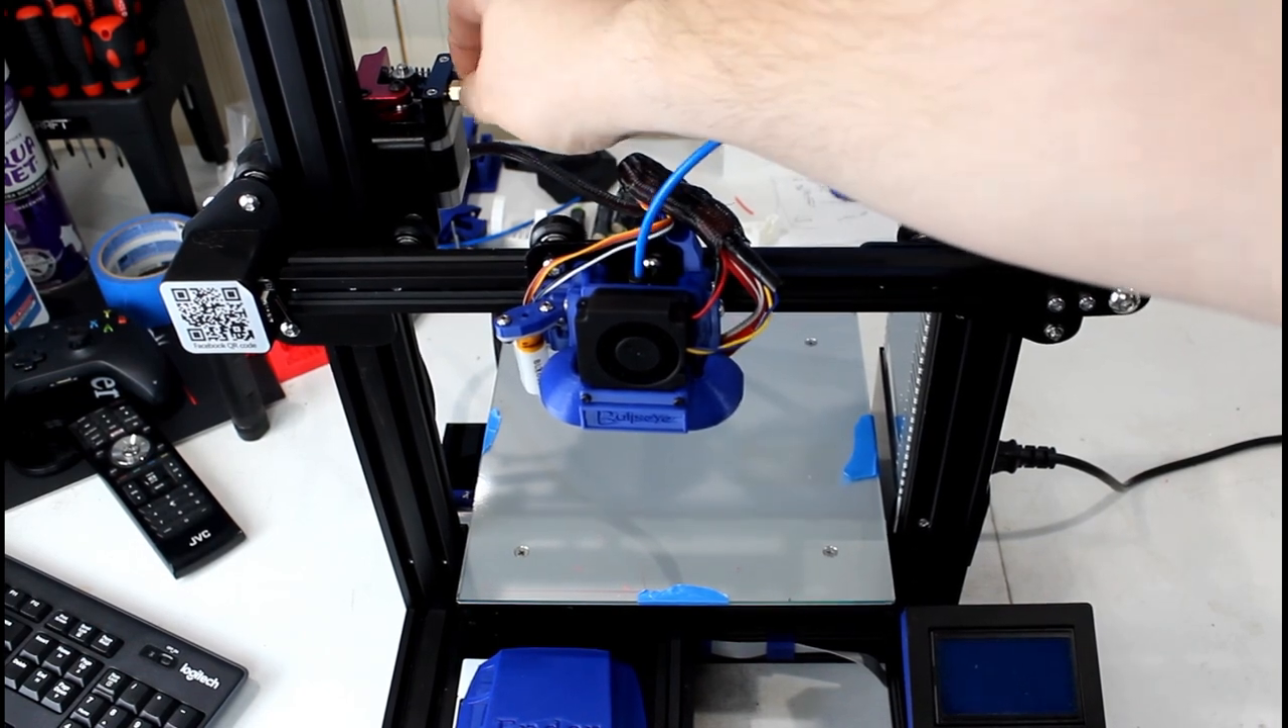So as you can see I got everything put back together. The fans are on, the bullseye duct, everything's ready to go.